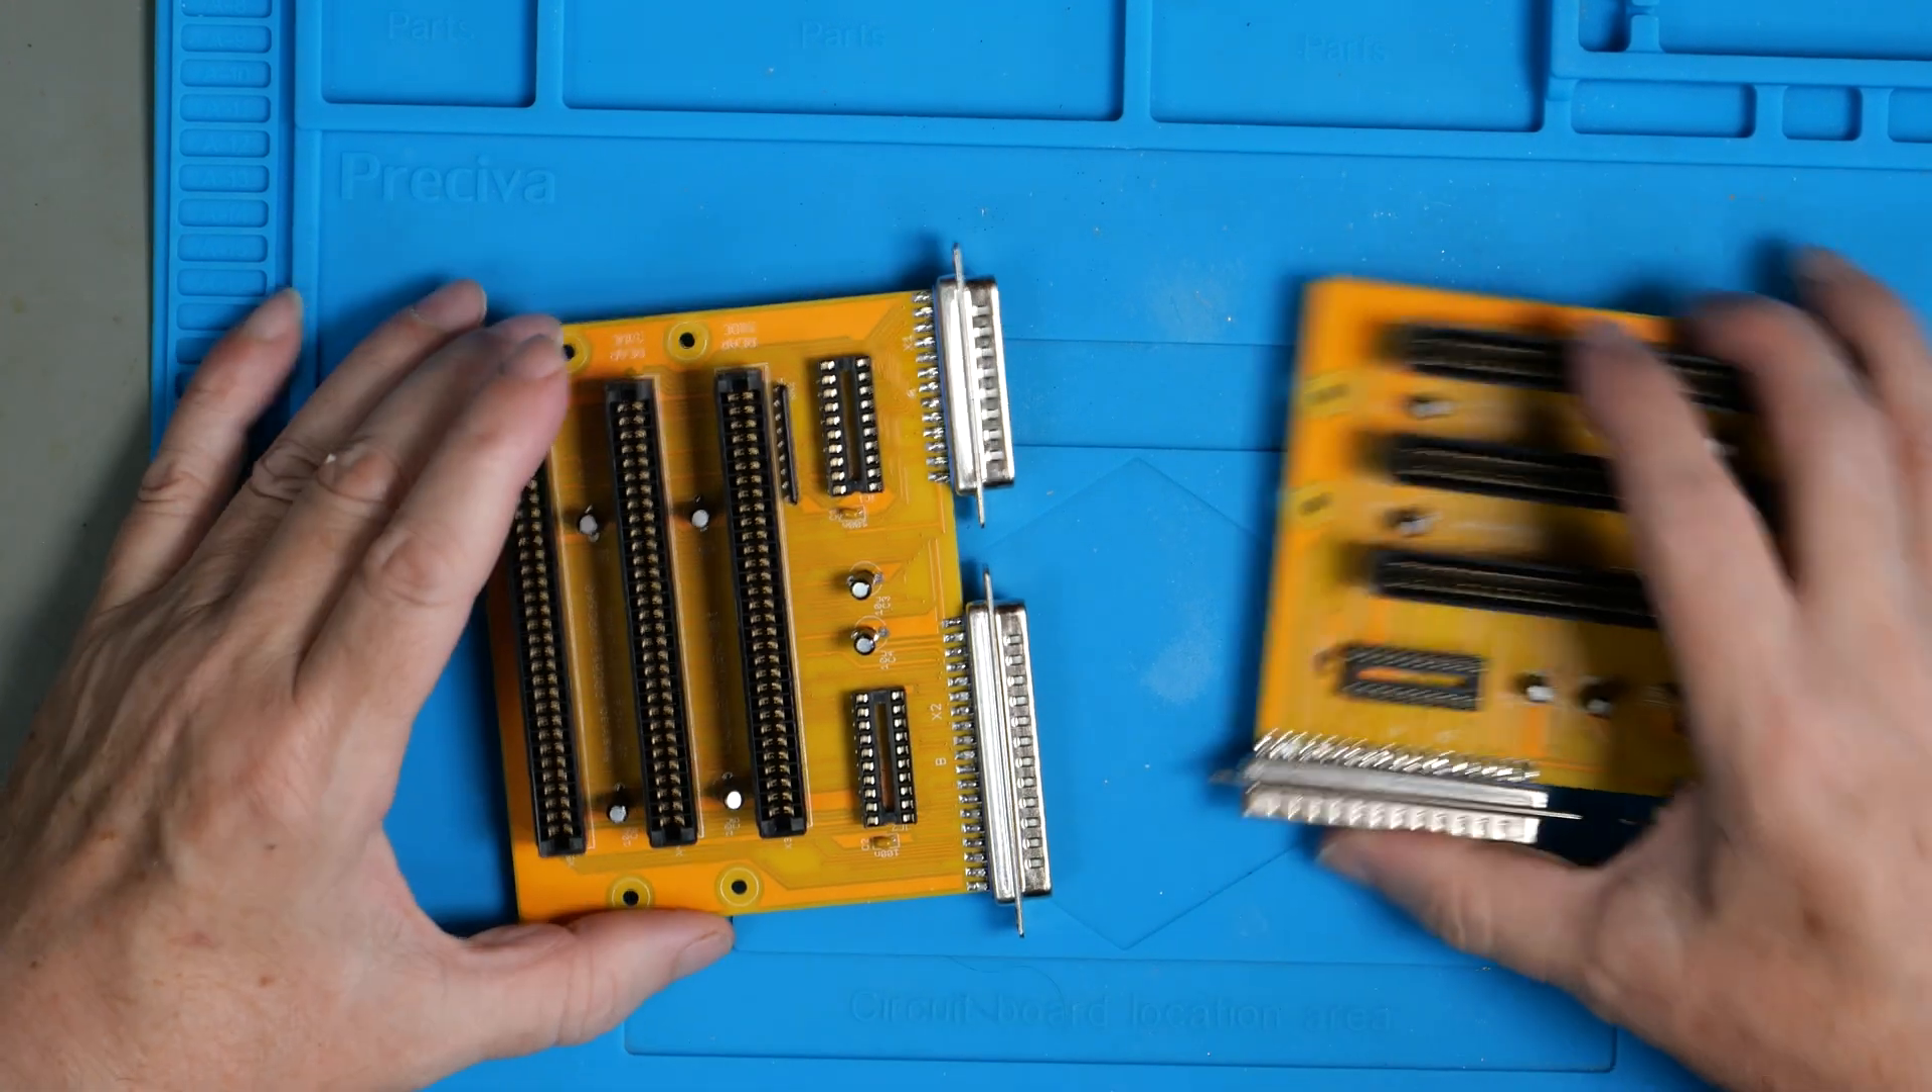The last thing to do is put the chips in.